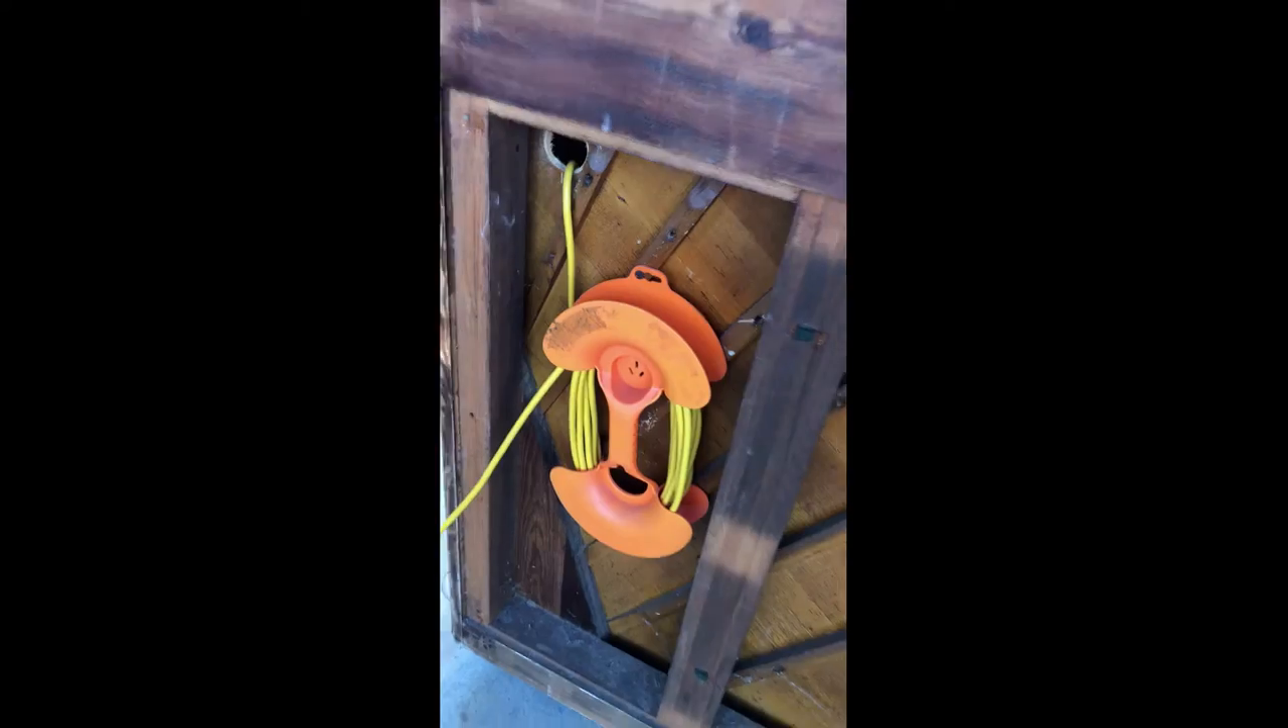I've taken the back off this piano and we've popped in just from Bunnings a a little power cord outlet.